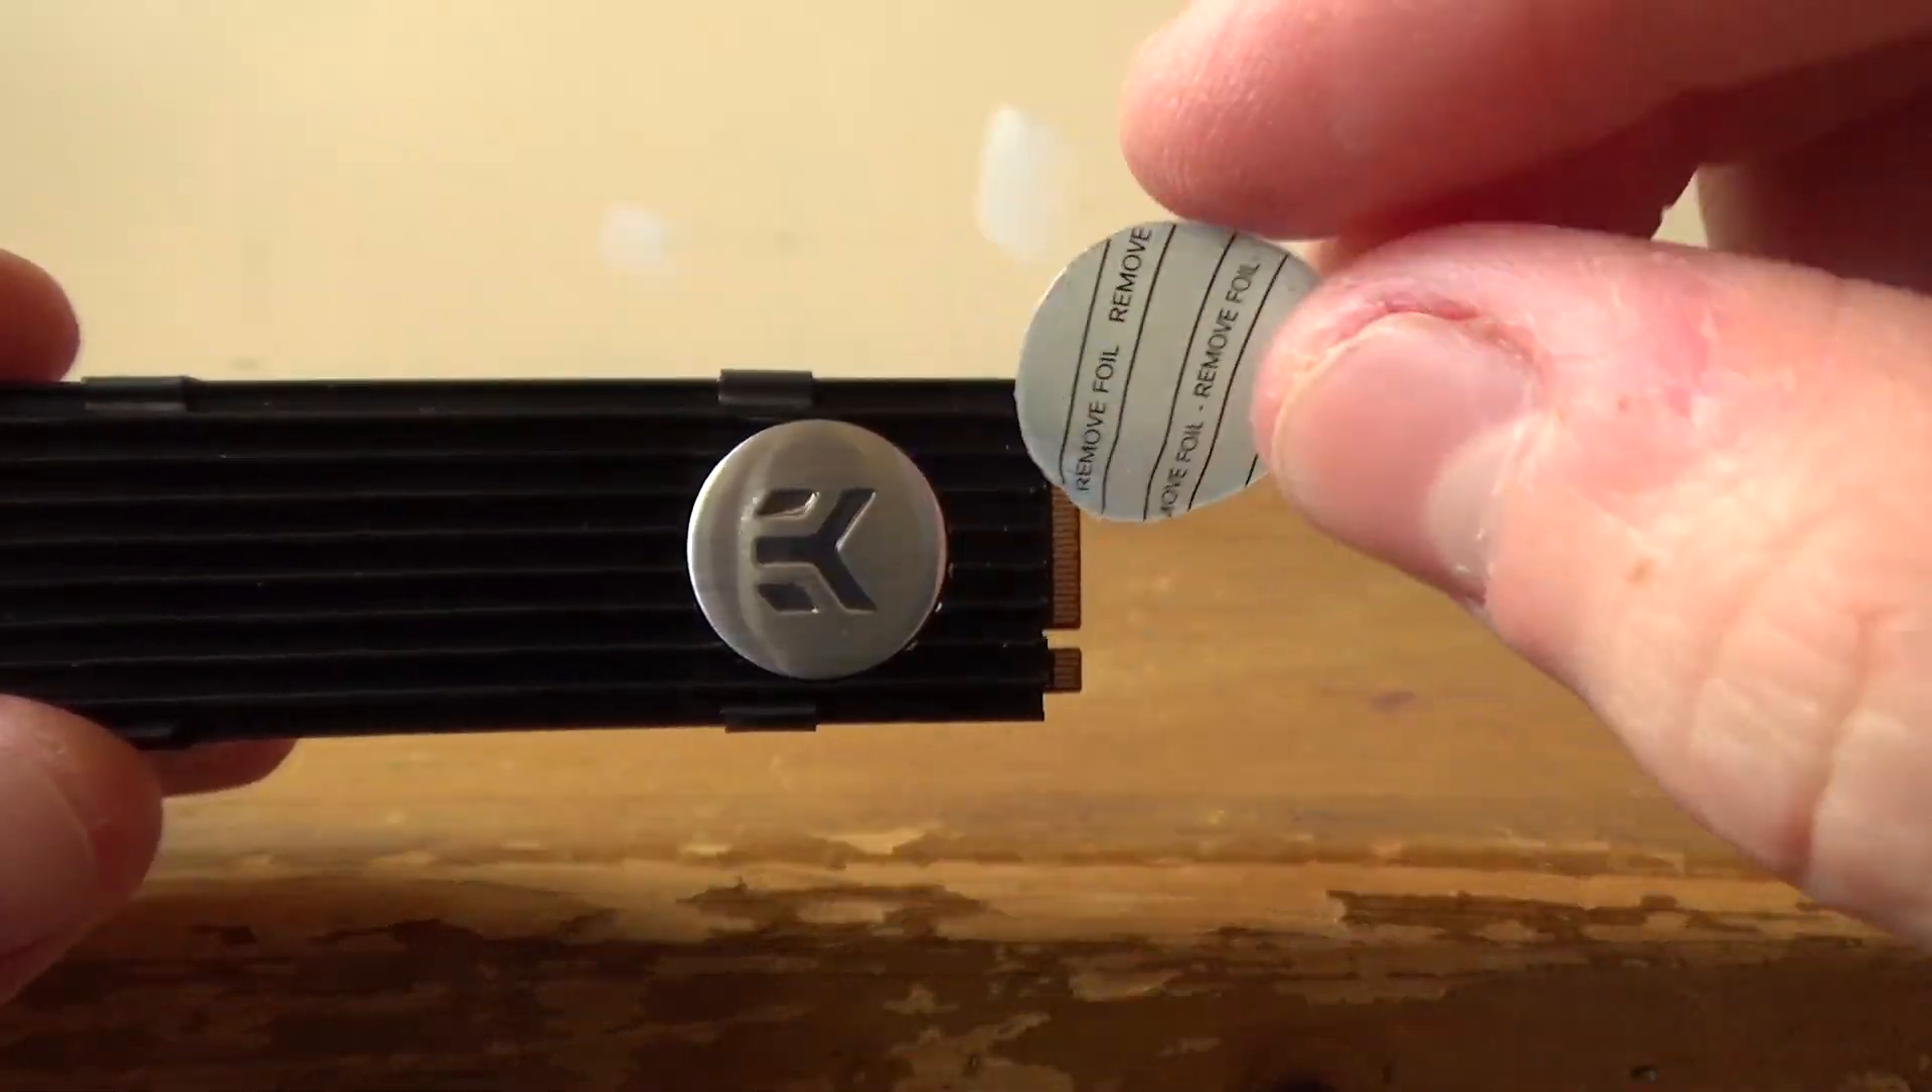There we go as you have just seen I have removed the little plastic thing from the EK logo.